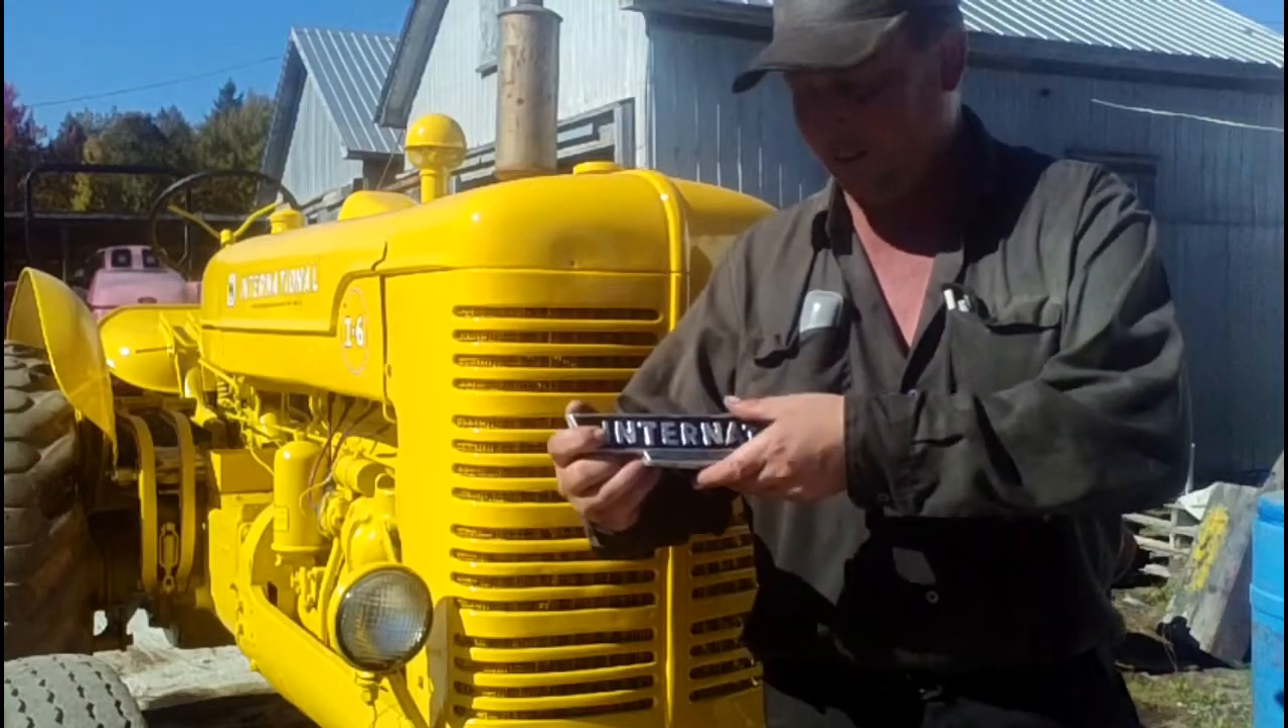This isn't exactly a decal but it is the badge or emblem for the front of the grill and we haven't got it back on yet.